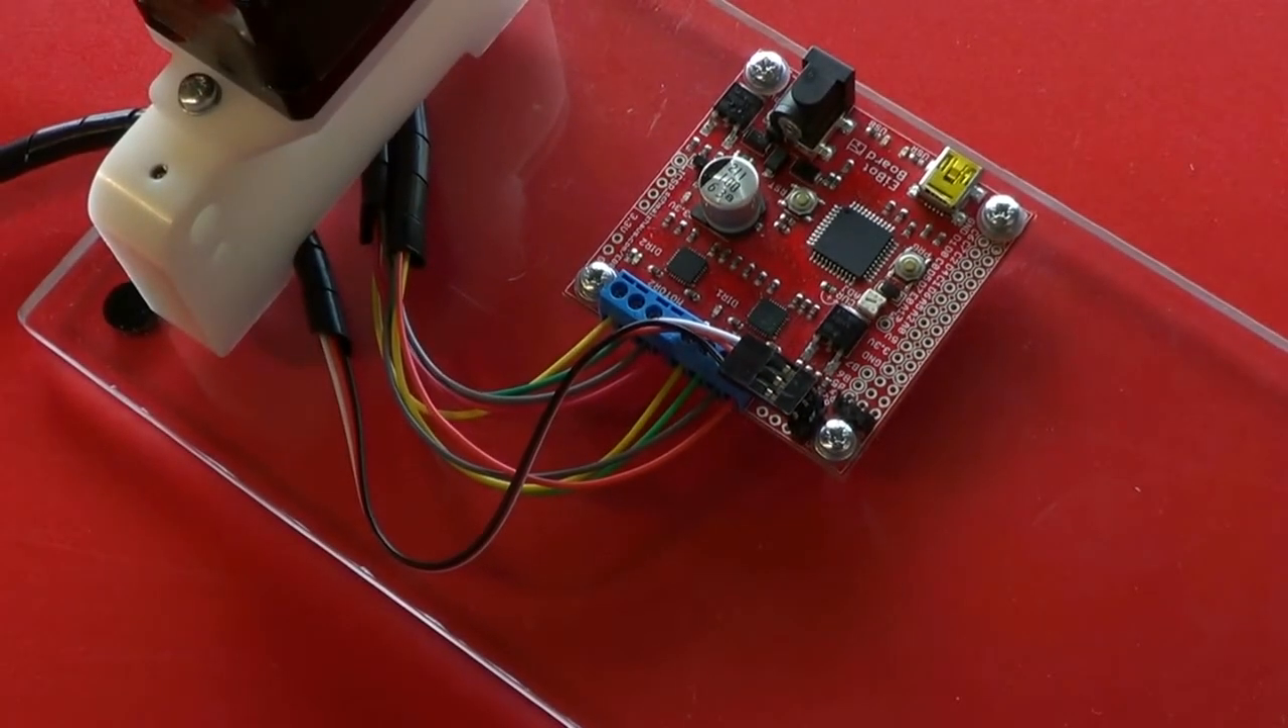And that completes the wiring of the iBot board.